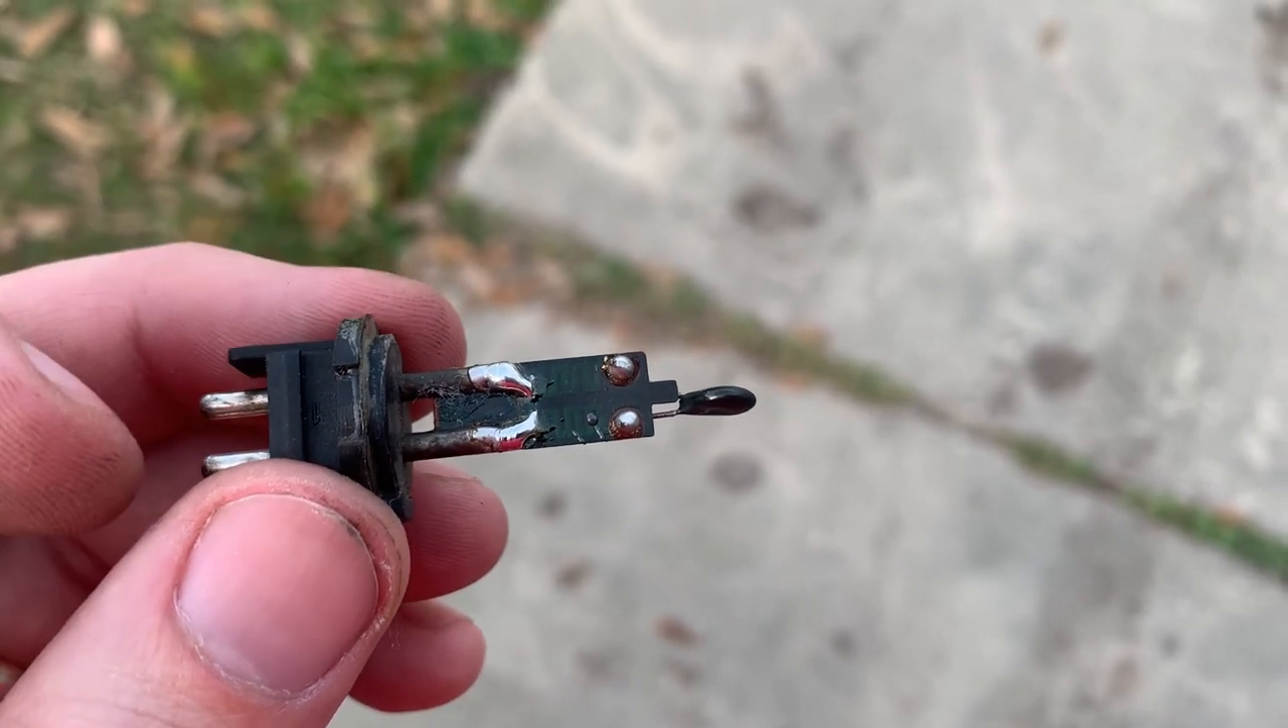And there's our finished repair it is soldered.